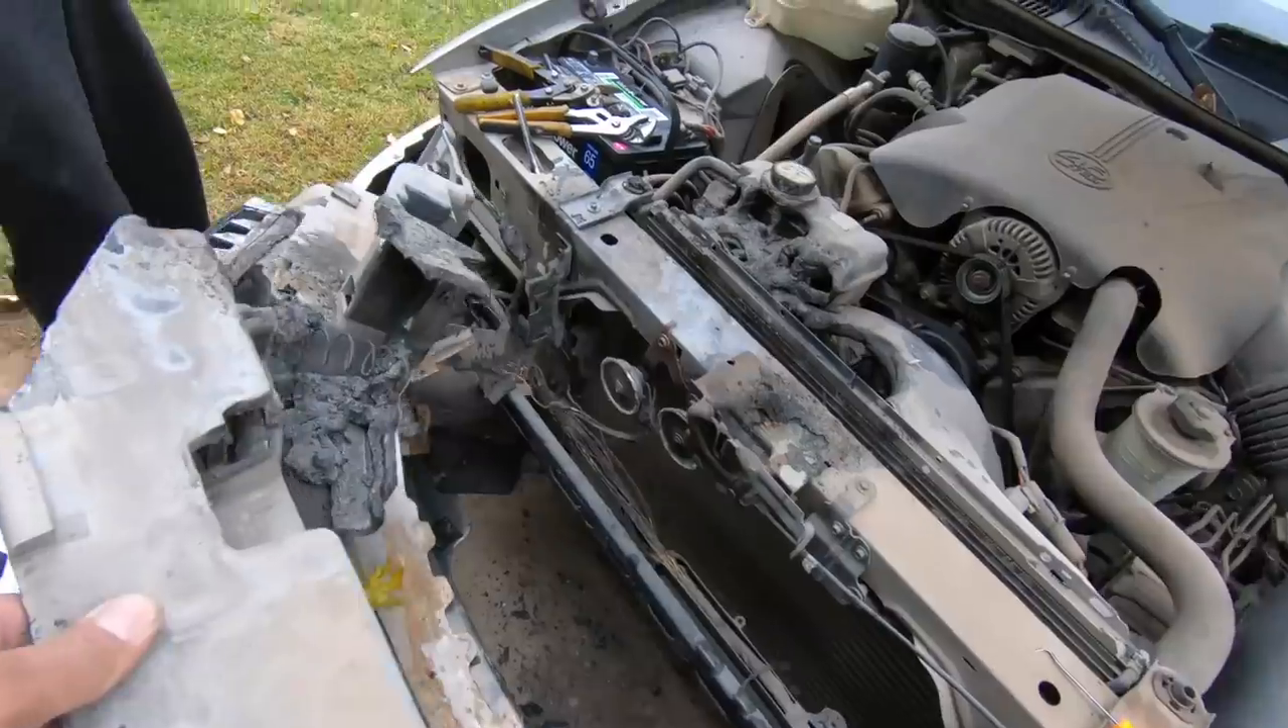Well Tim came out here and uh he got the last bolt off for me so here is the header panel.